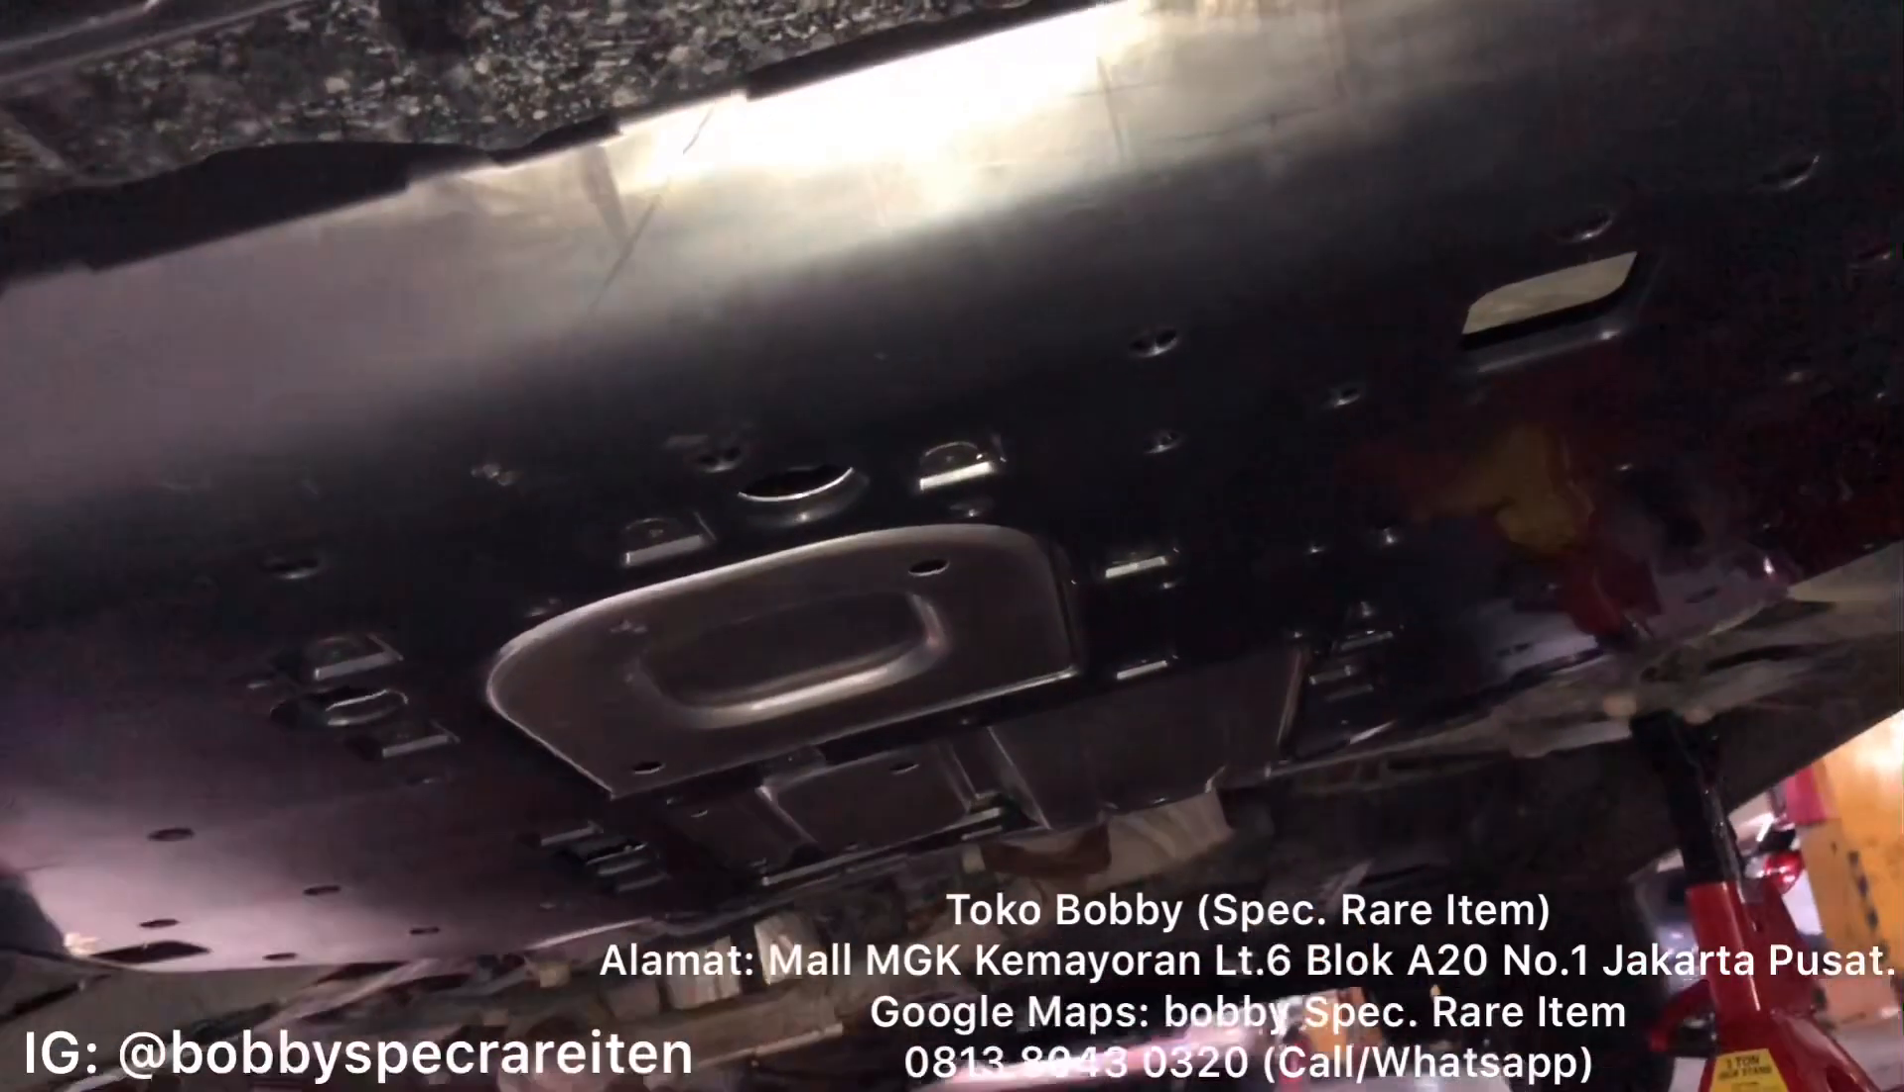Nah sekarang nih udah kita pasangin cover engine.